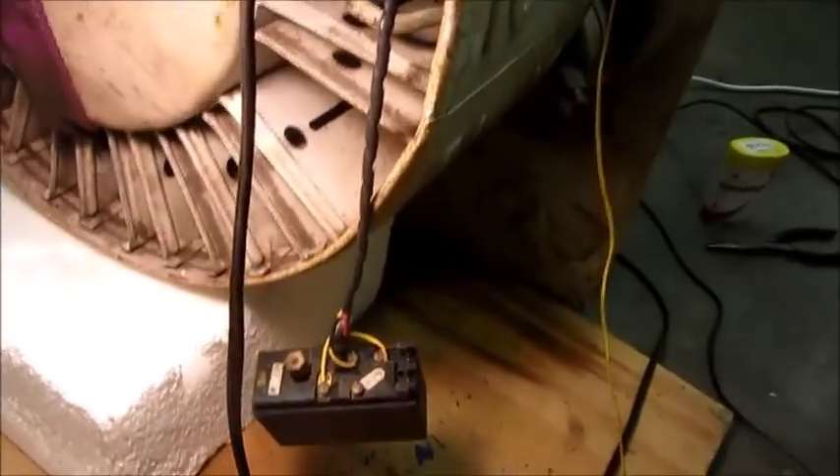So the wiring harness is done and put in I've got it terminated here on the start relay and the switch is on on the other side.